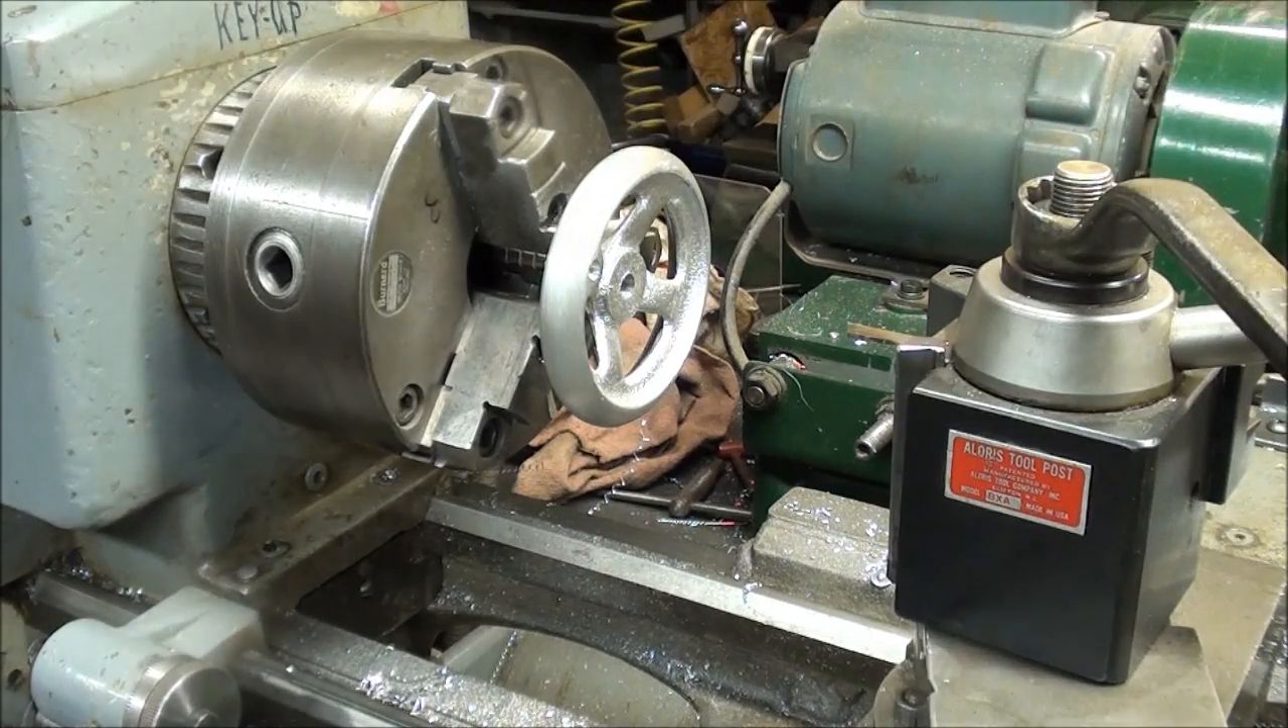The hand wheel is back in the three-jaw chuck. I'm going to lock the spindle just by putting it in back gears because I do not want this to turn, to rotate.